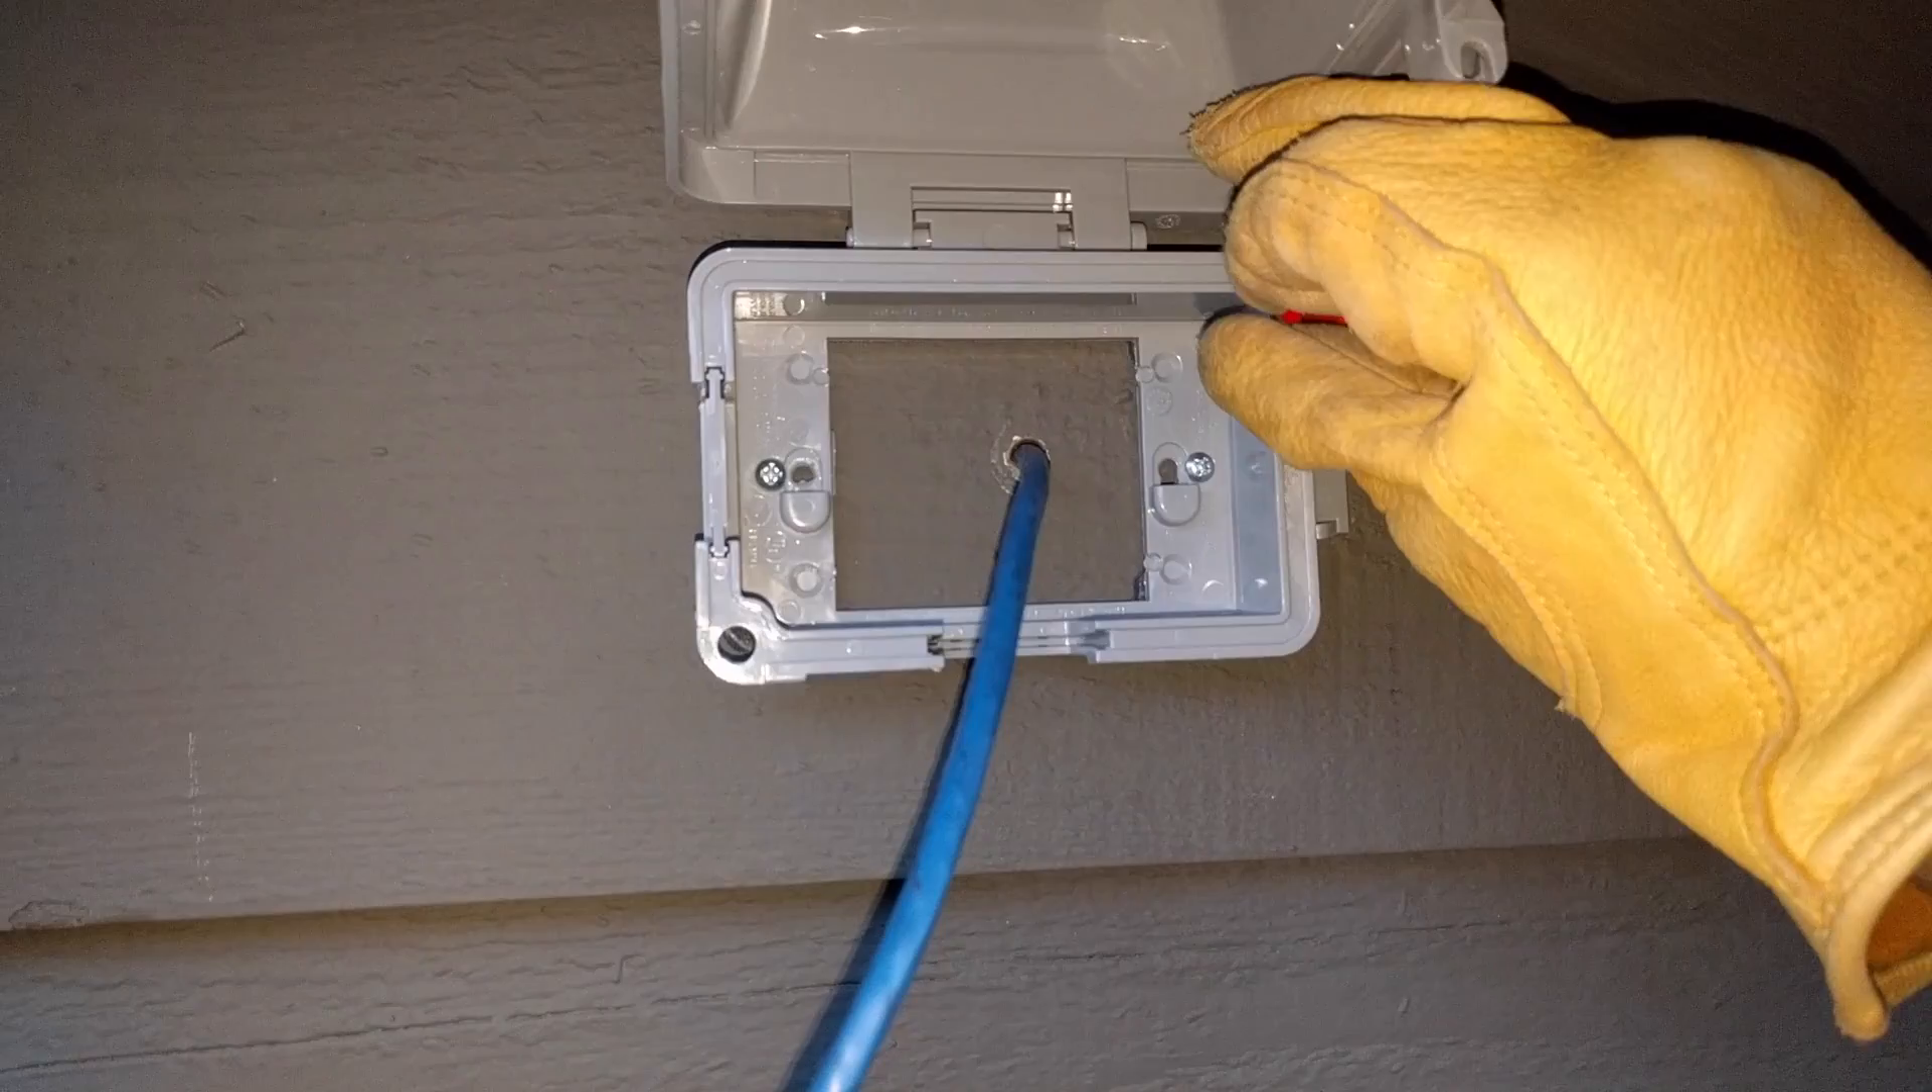And while I'm at it, I'll repair this hole. Okay, so we have our conduit box mounted here.